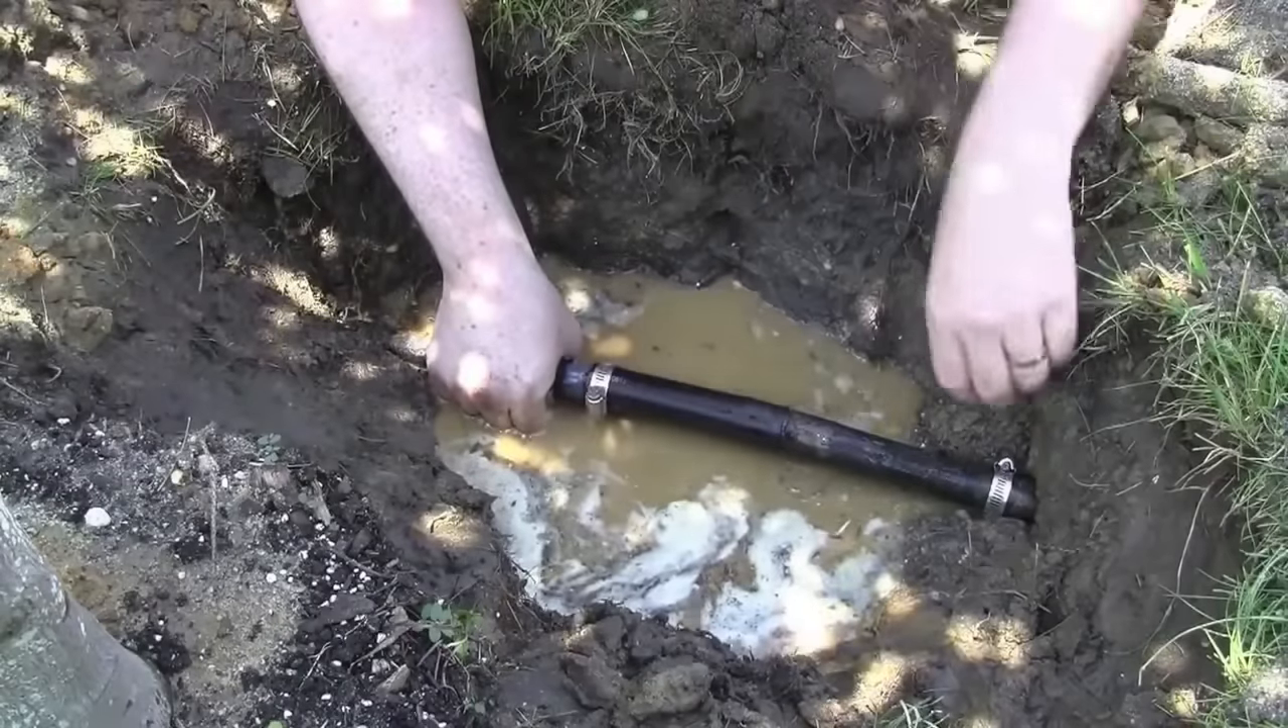There's my one hose clamp over the one side of the coupling and another hose clamp over the other side of the coupling.